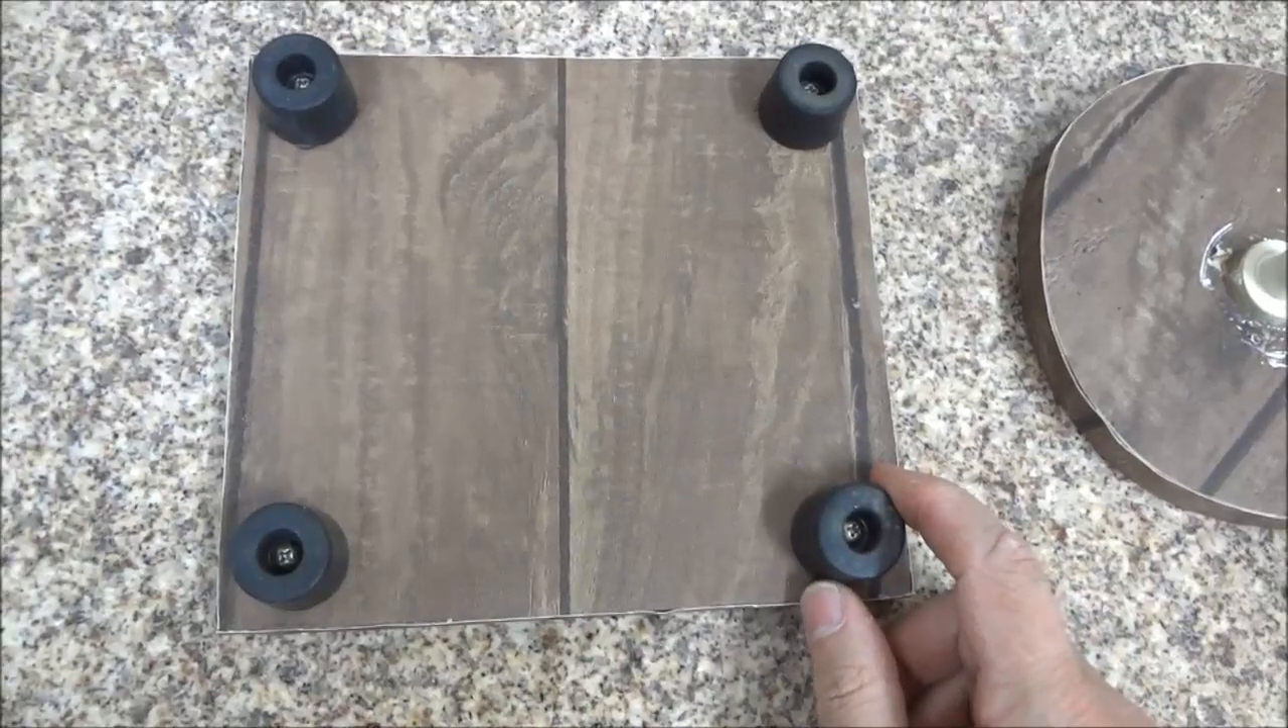Muito bem, já fixamos aqui os pés de borracha.